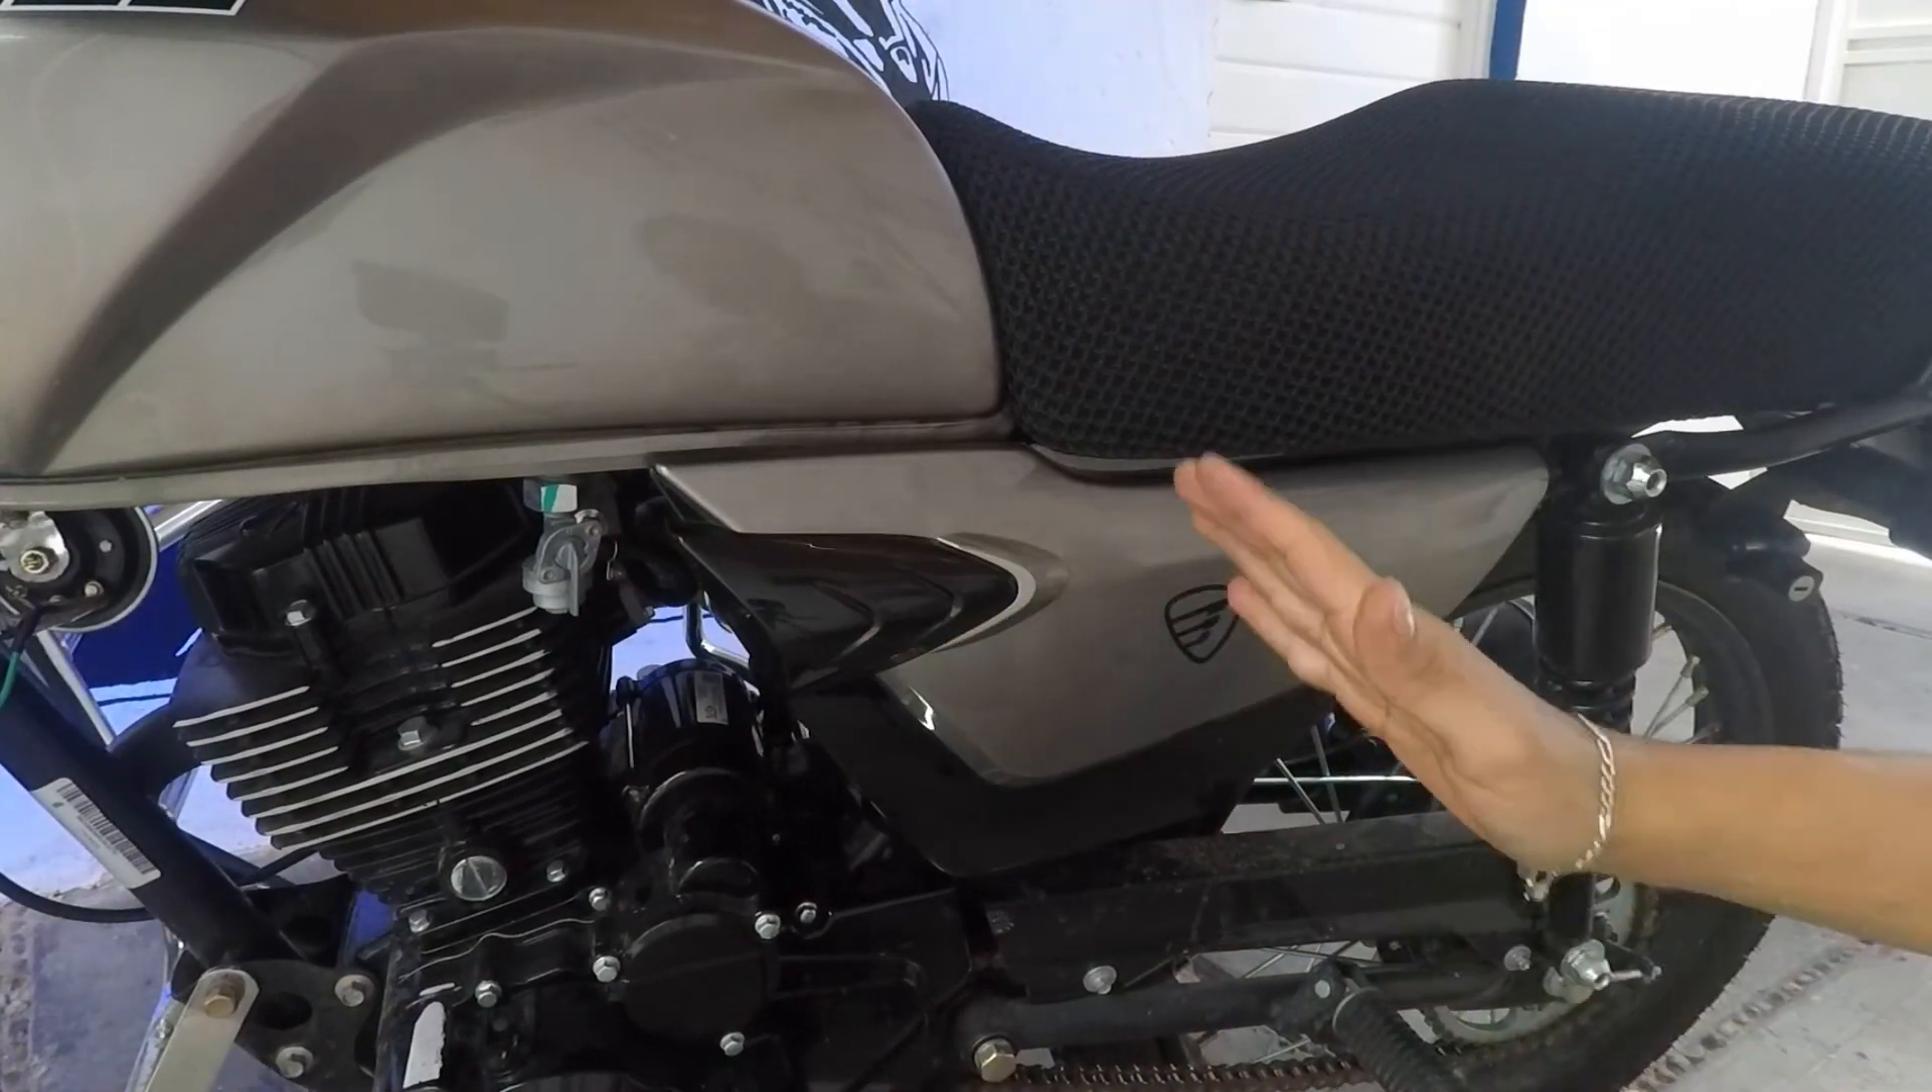Ahí está amigos ahí nos quedó nuestra tapa.